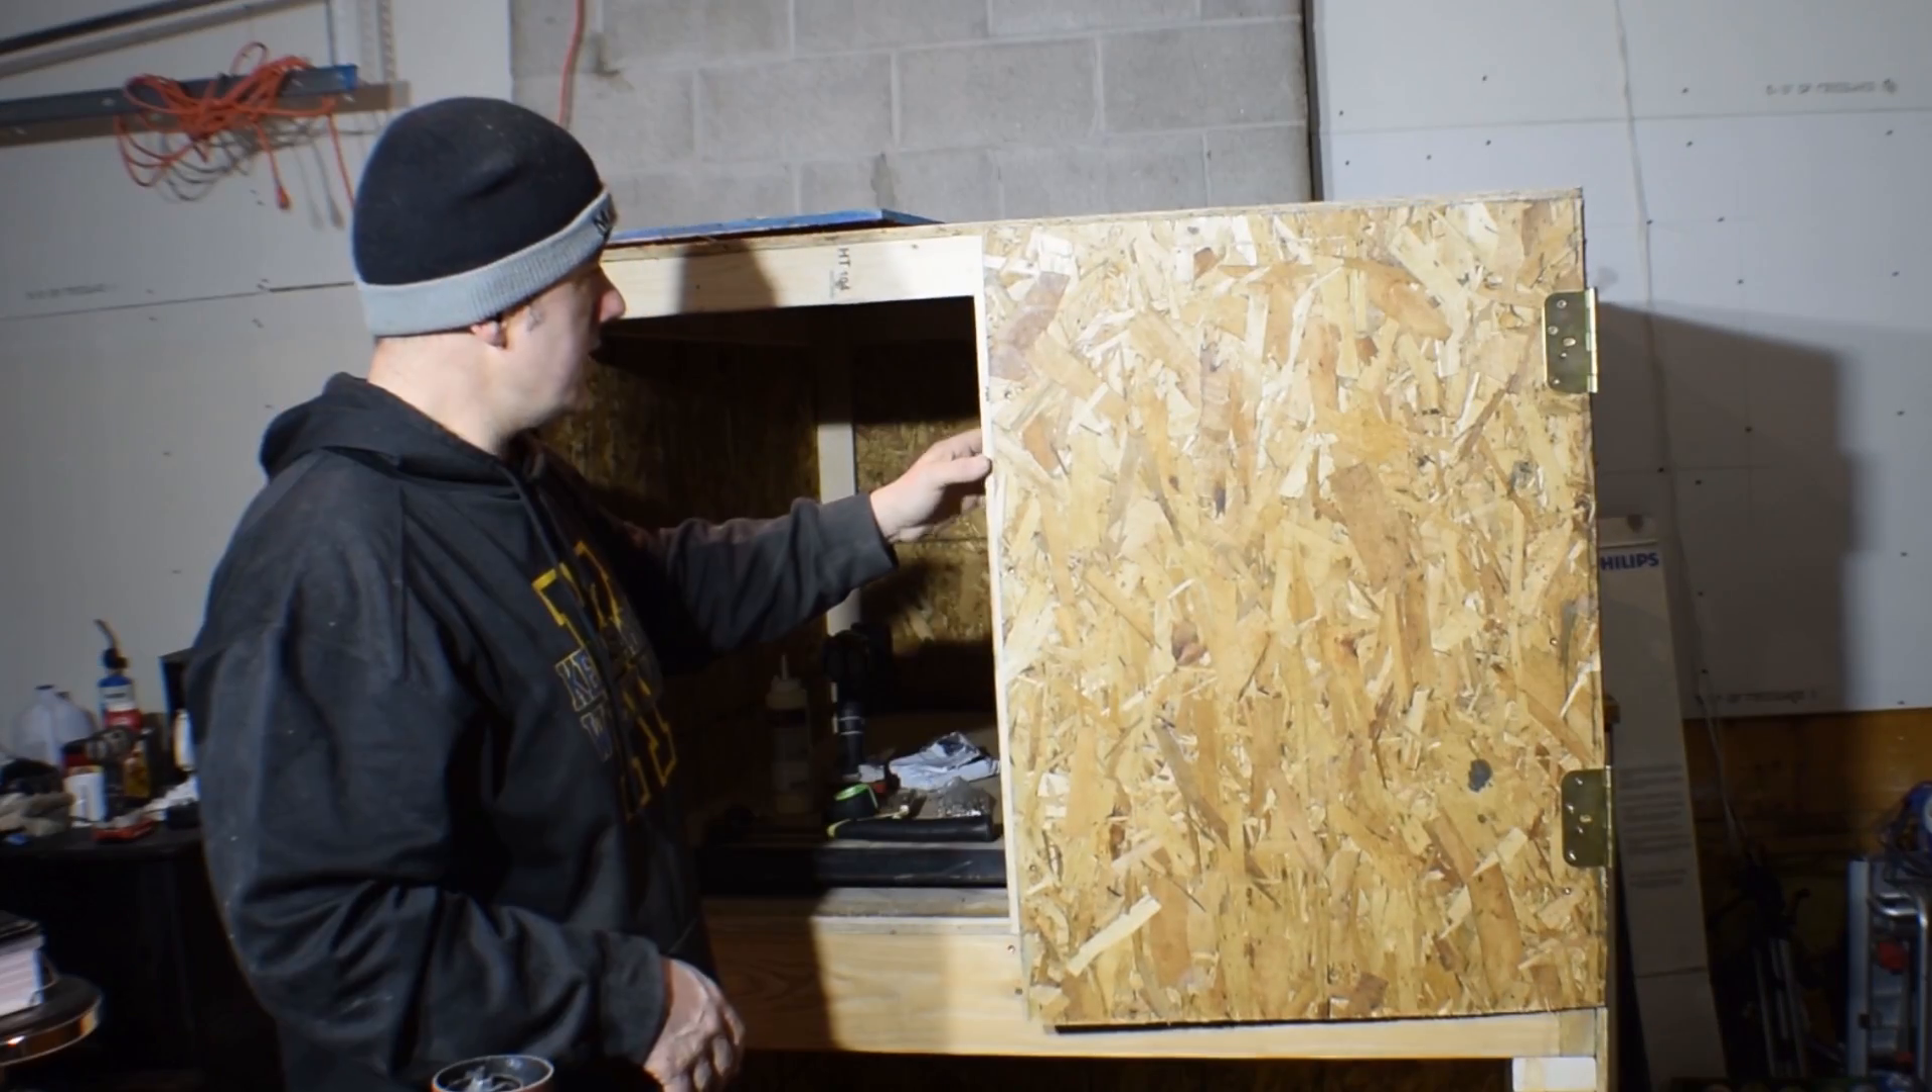Okay, so we got one door done. I just need to put some sort of latch or something on here to hold the doors shut.